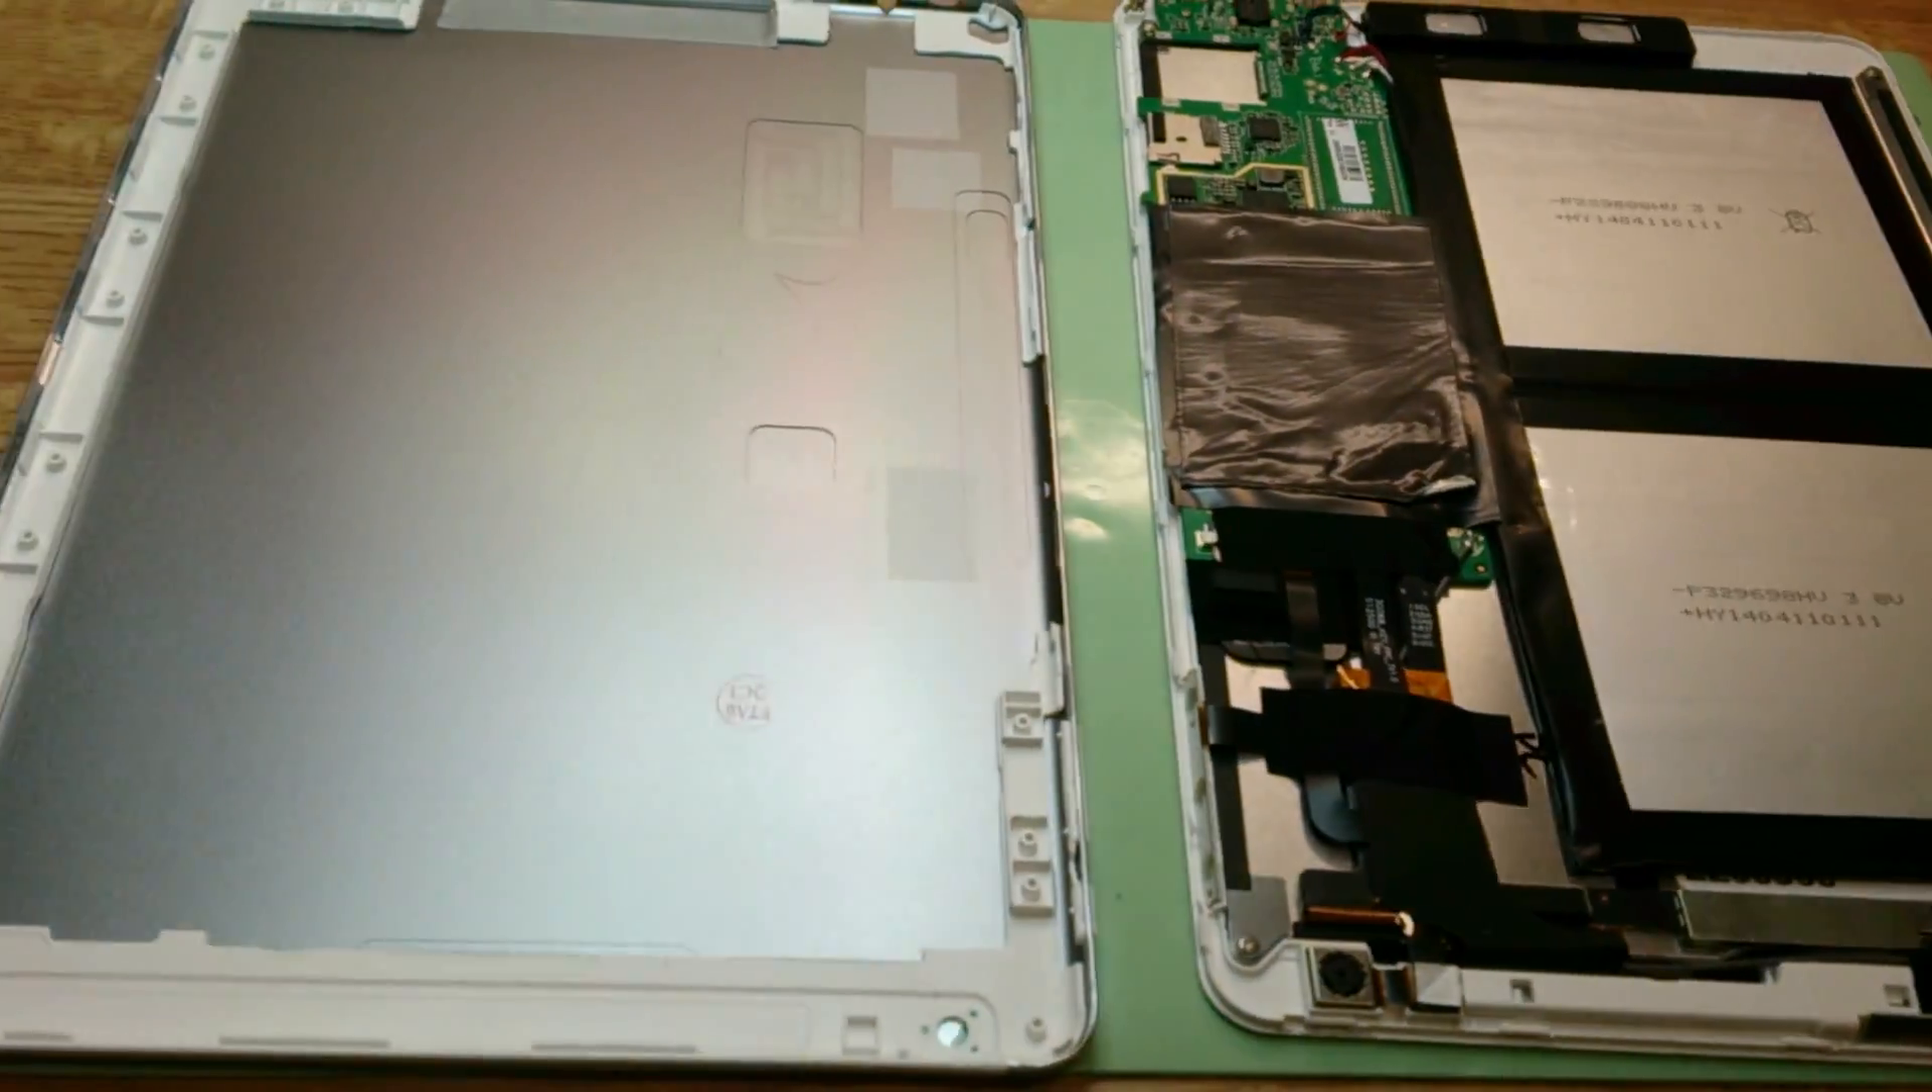As you can see I have my device open it so you can see the internals here.